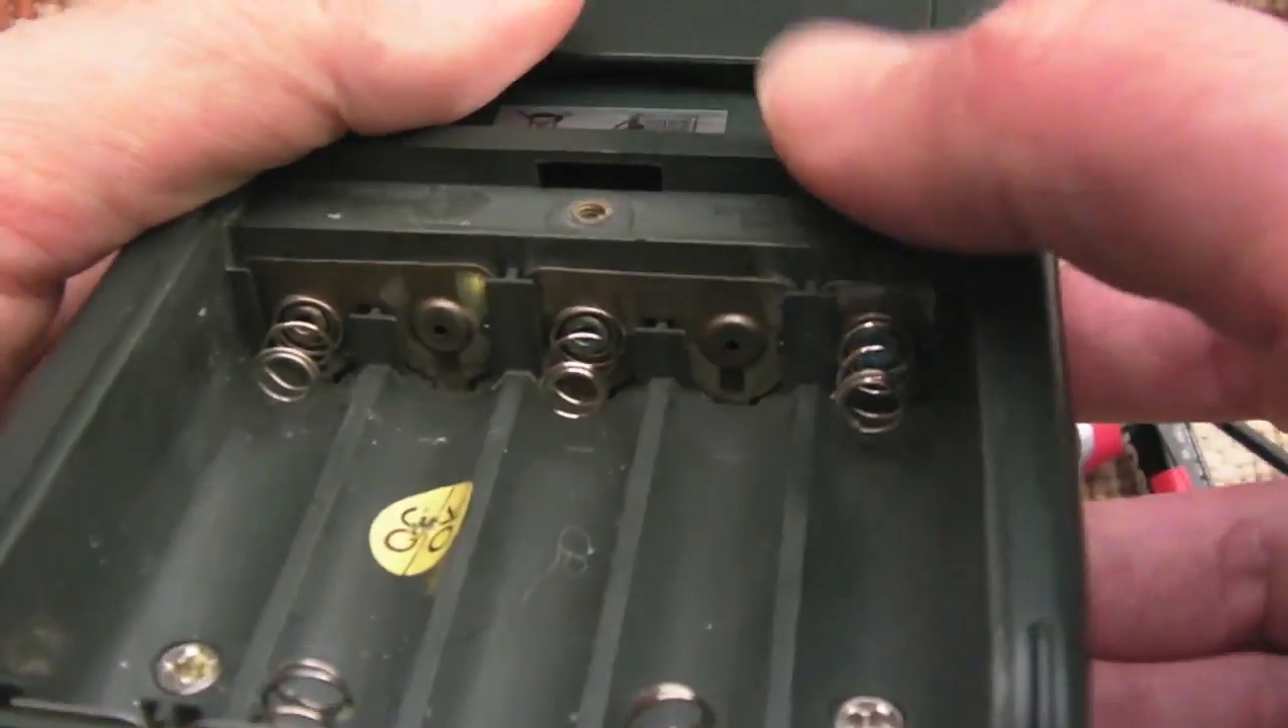I've removed the AA batteries and cleaned things up a bit.